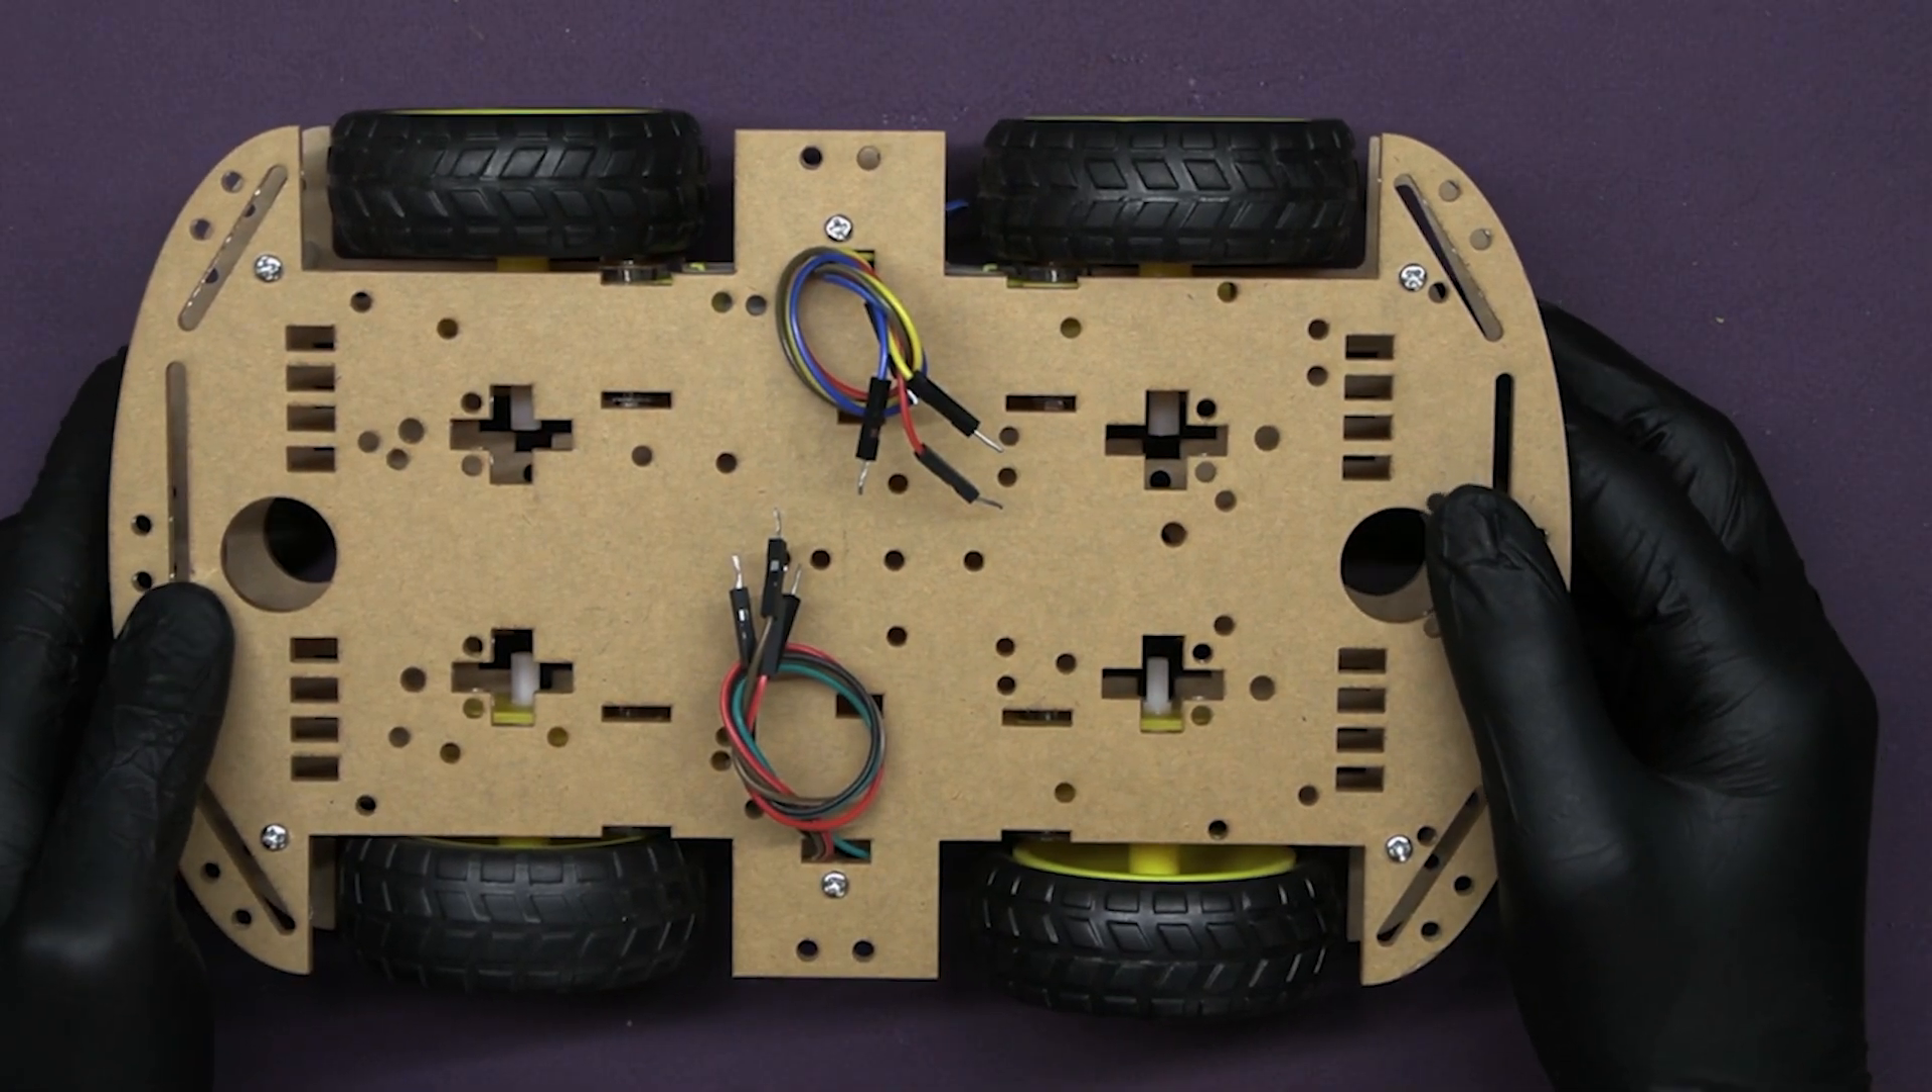Finally, our 4-wheels robot chassis is now assembled and ready for the next step.